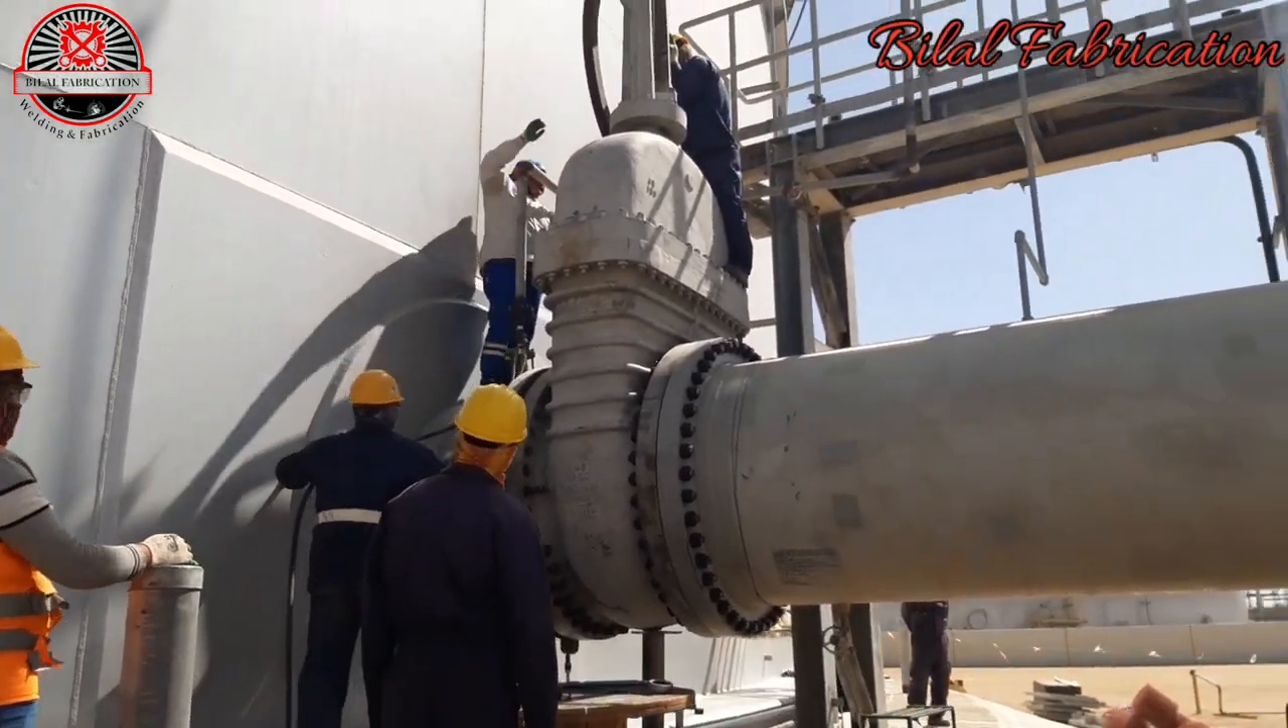دوستو ہمارا ویلو انسٹال ہو چکا تھا۔